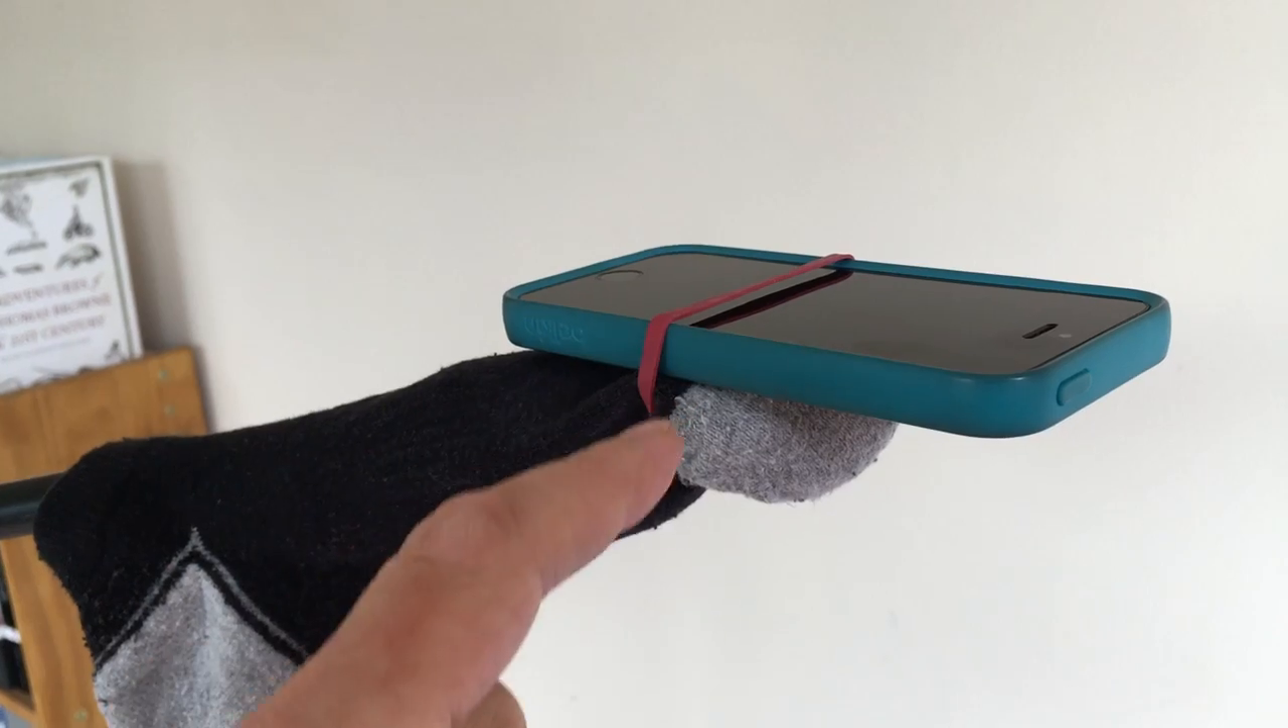I've put the sock over the end of the boom because that provides extra grip for the phone, yeah?